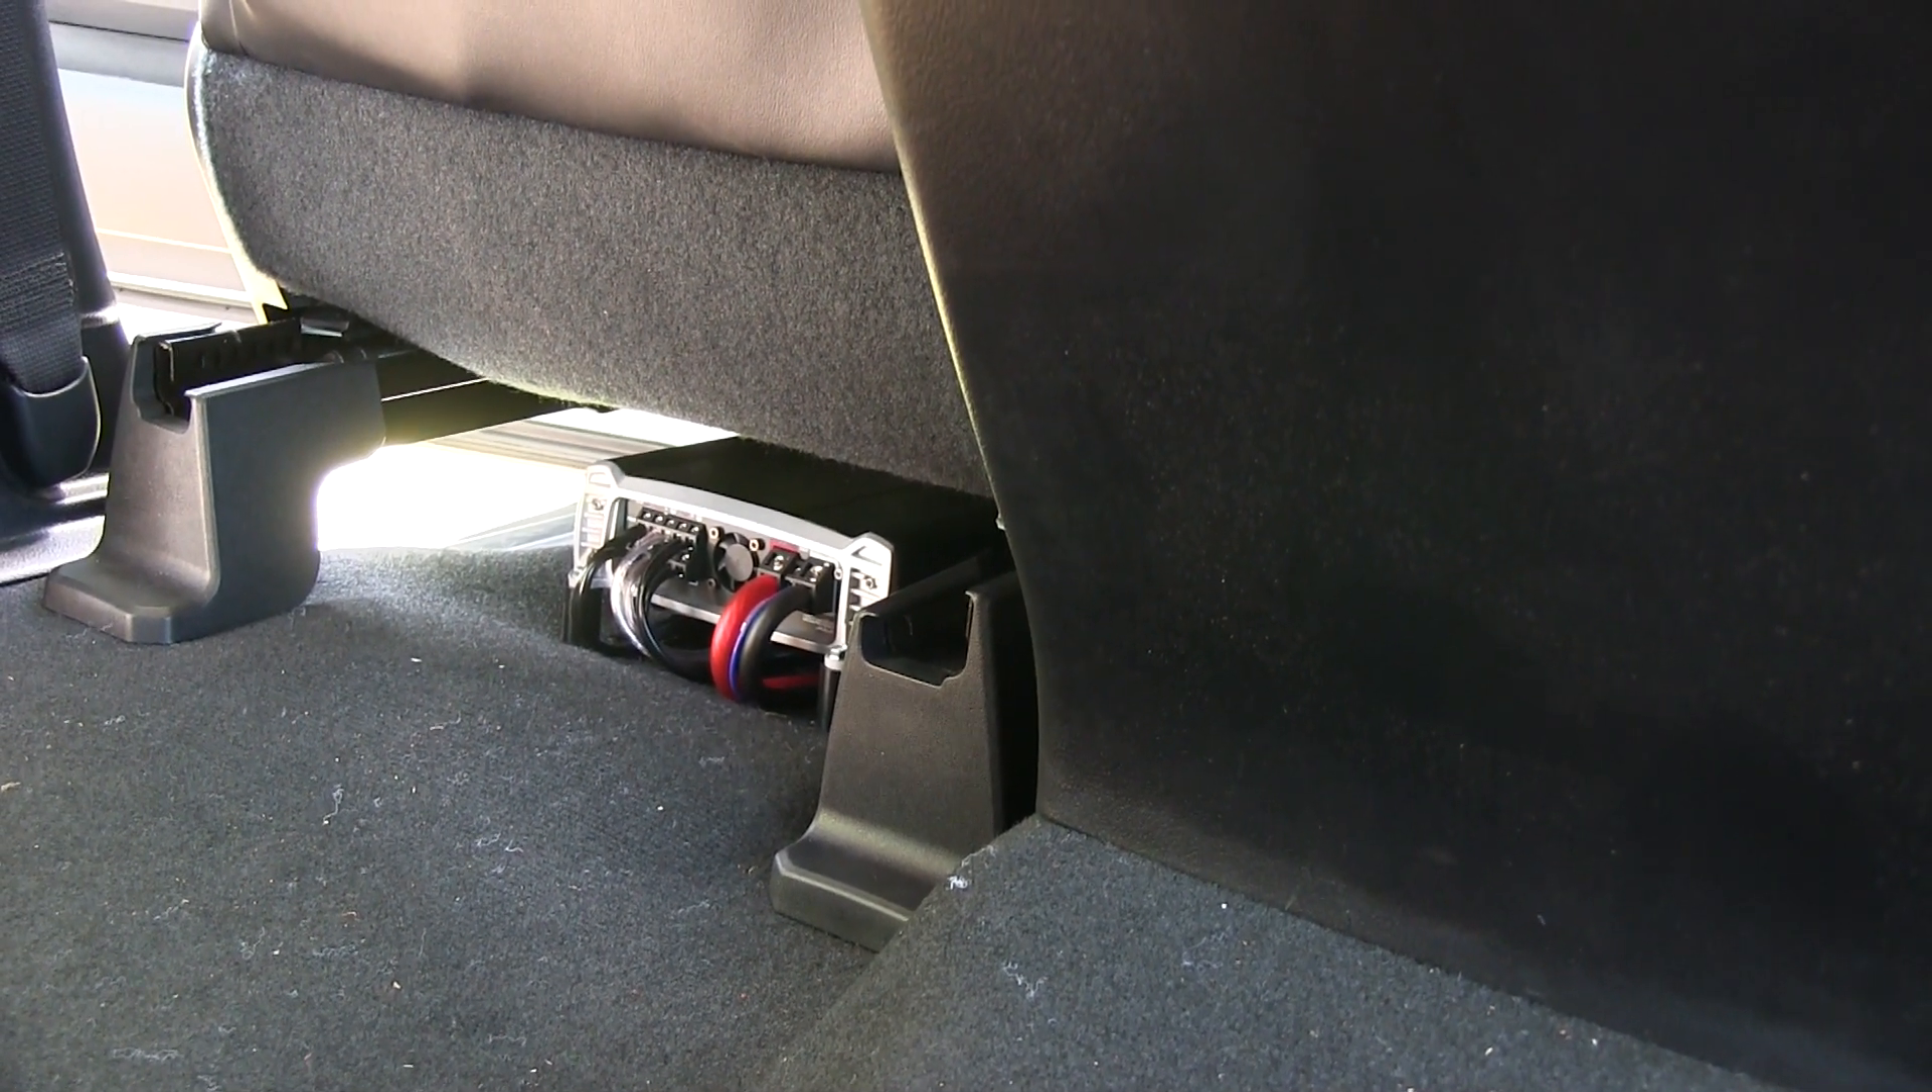You can see we've got the amp installed underneath the driver seat.